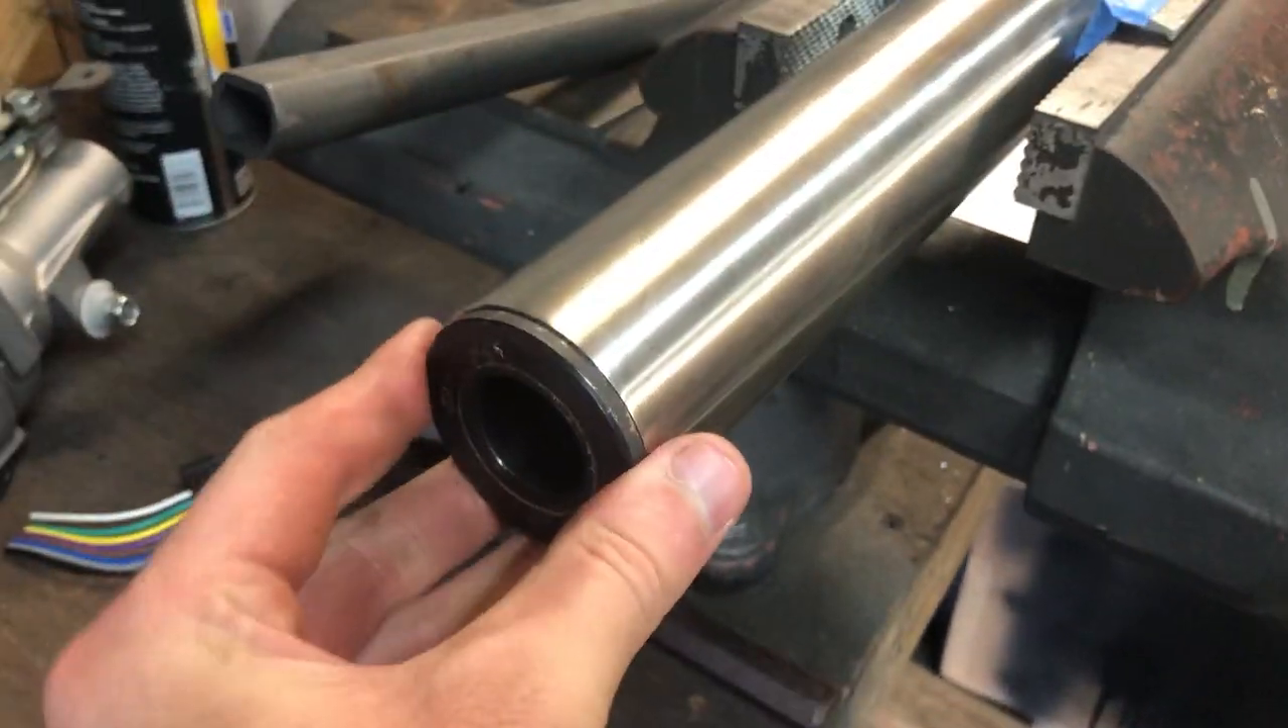Now this is your end column support and it just slips in like that.